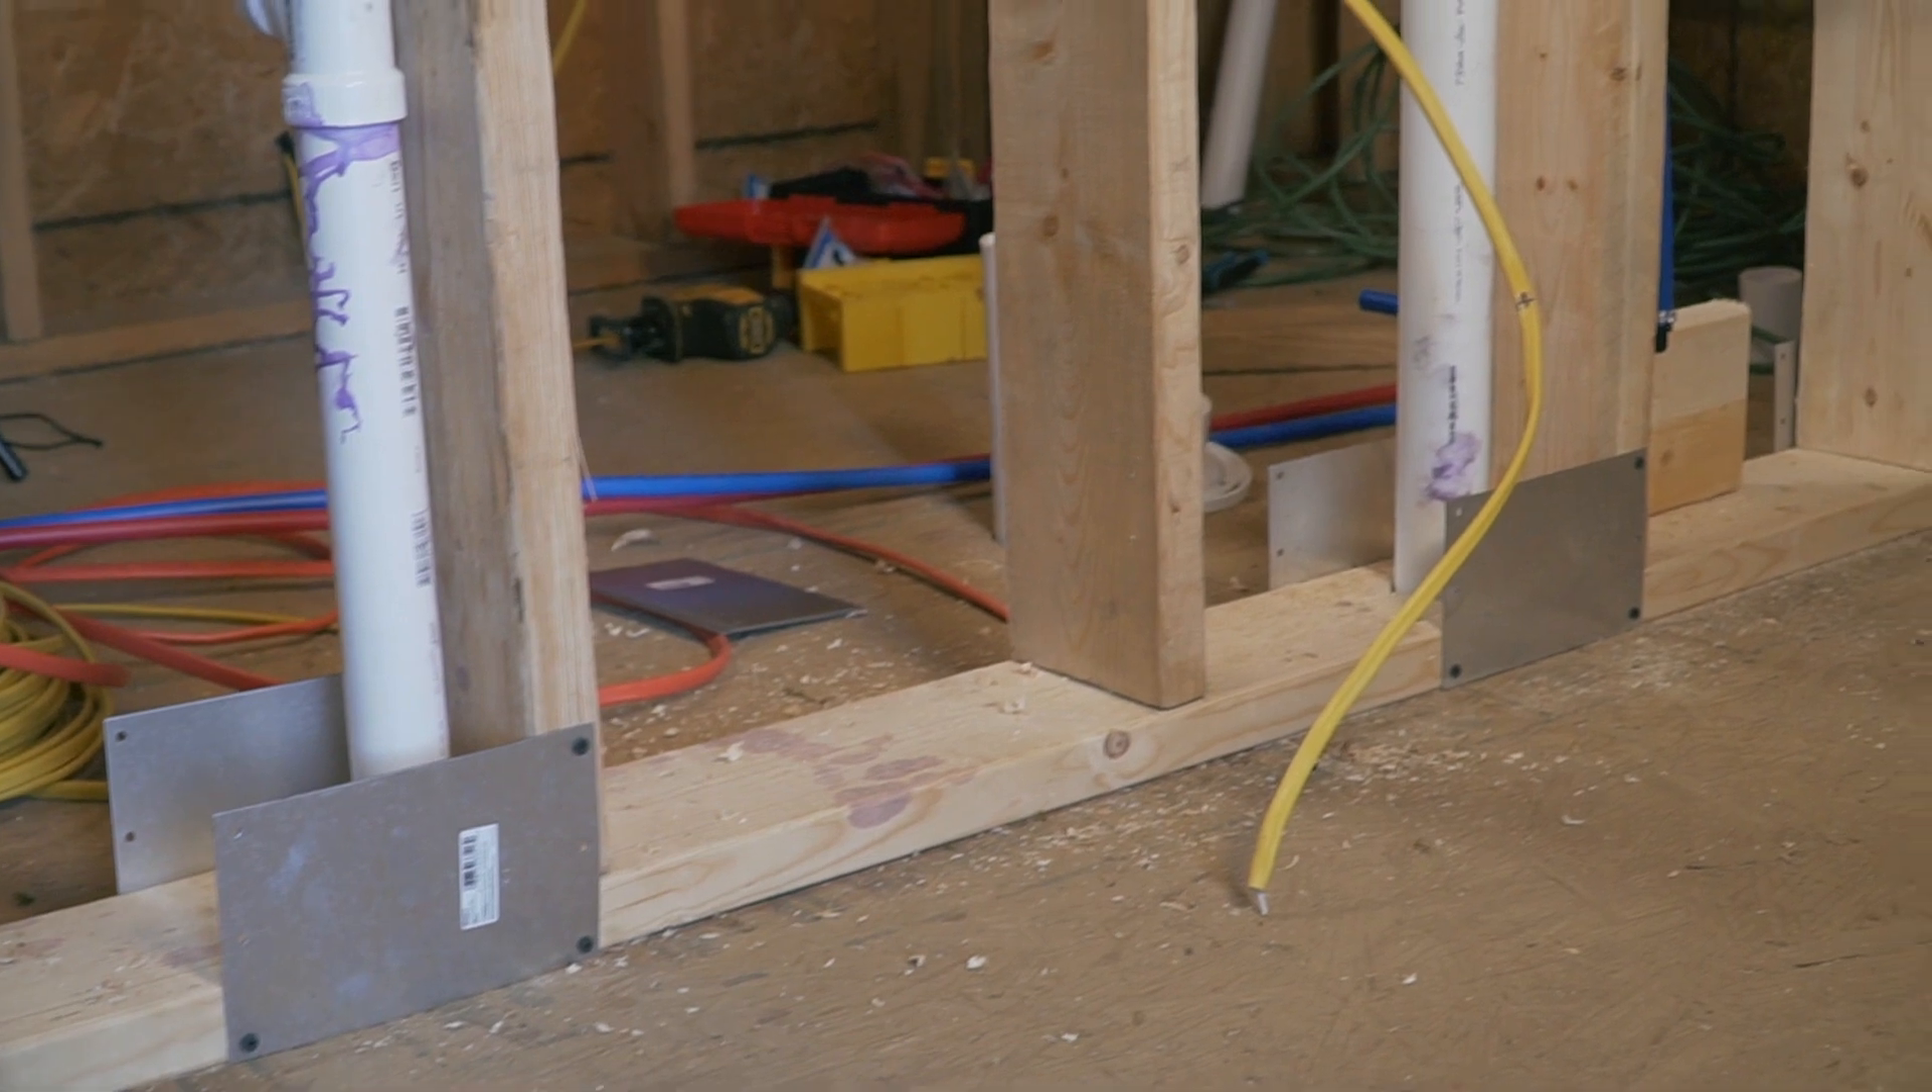I installed all the protection plates to go over my water lines and also where all the plumbing go into the bottom plate and the top plate of the wall.